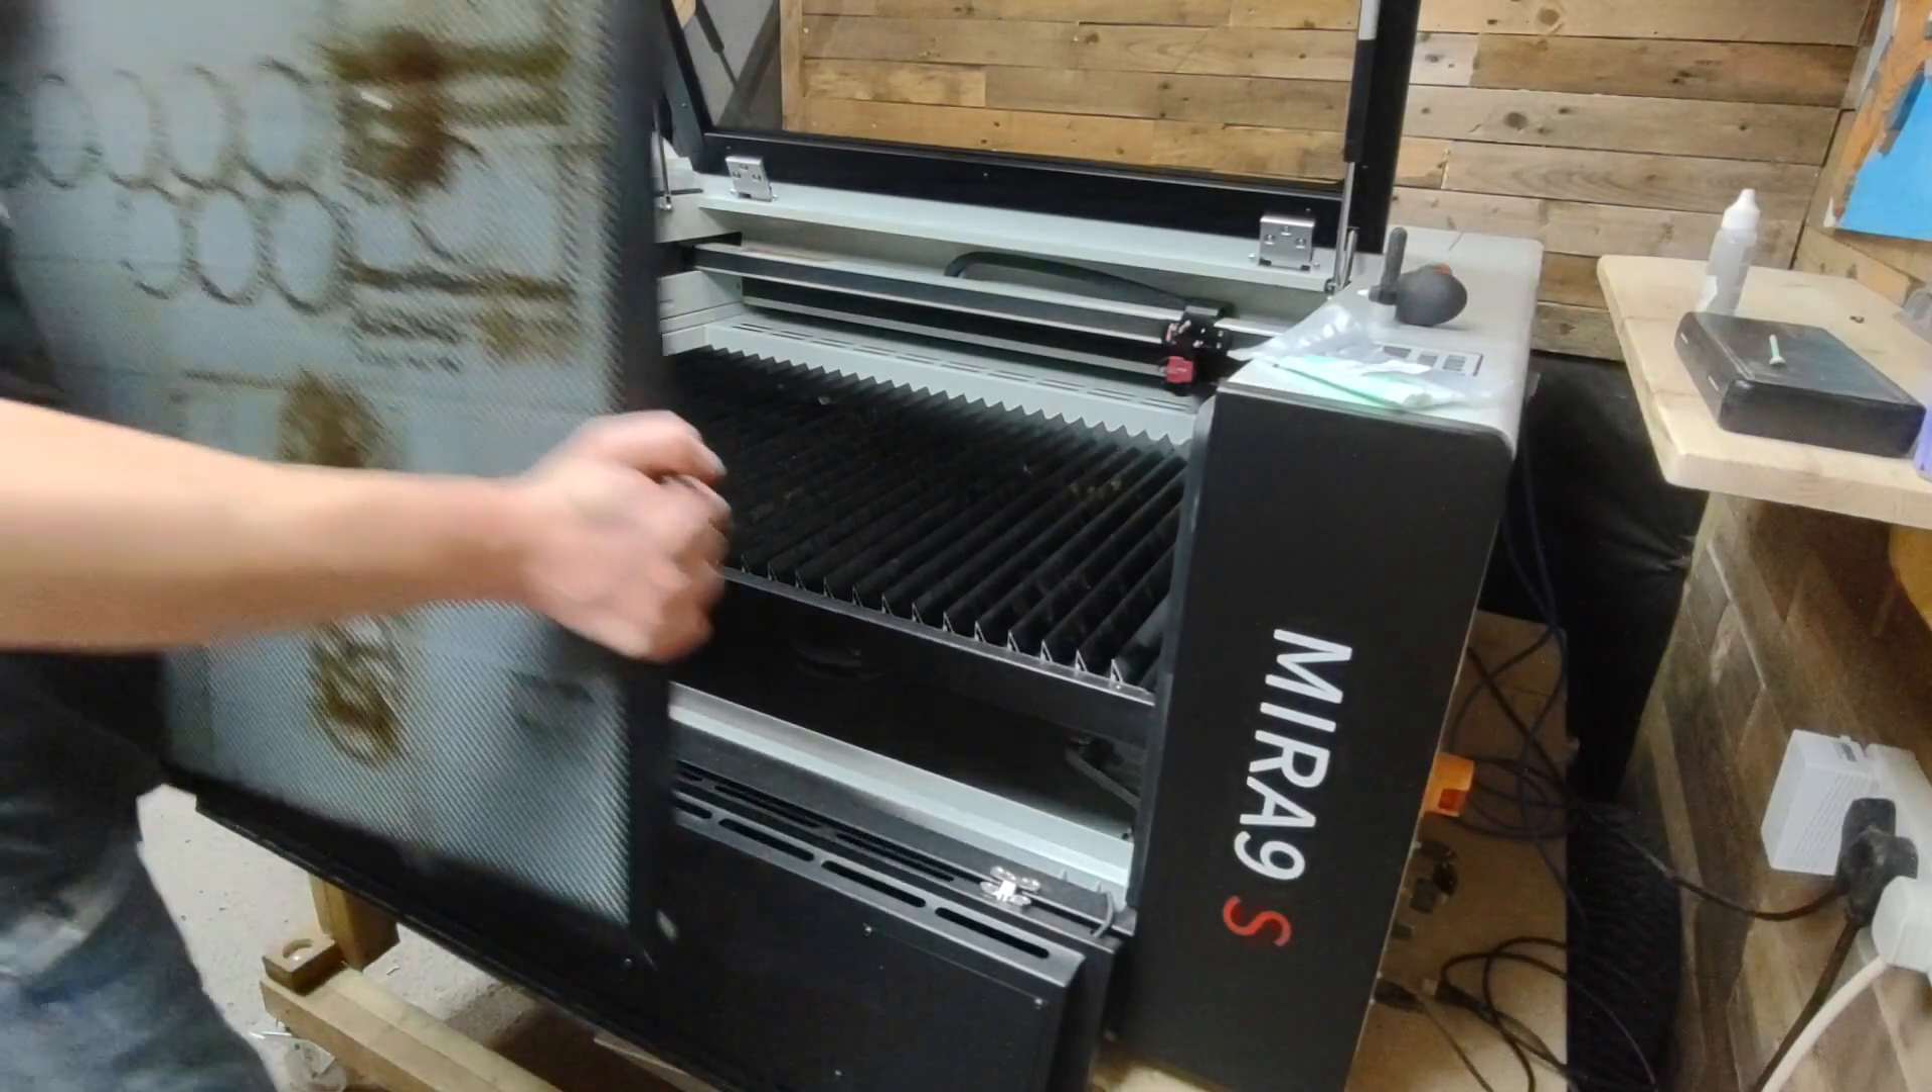So off camera I put the blades back in because that can be a bit time consuming.